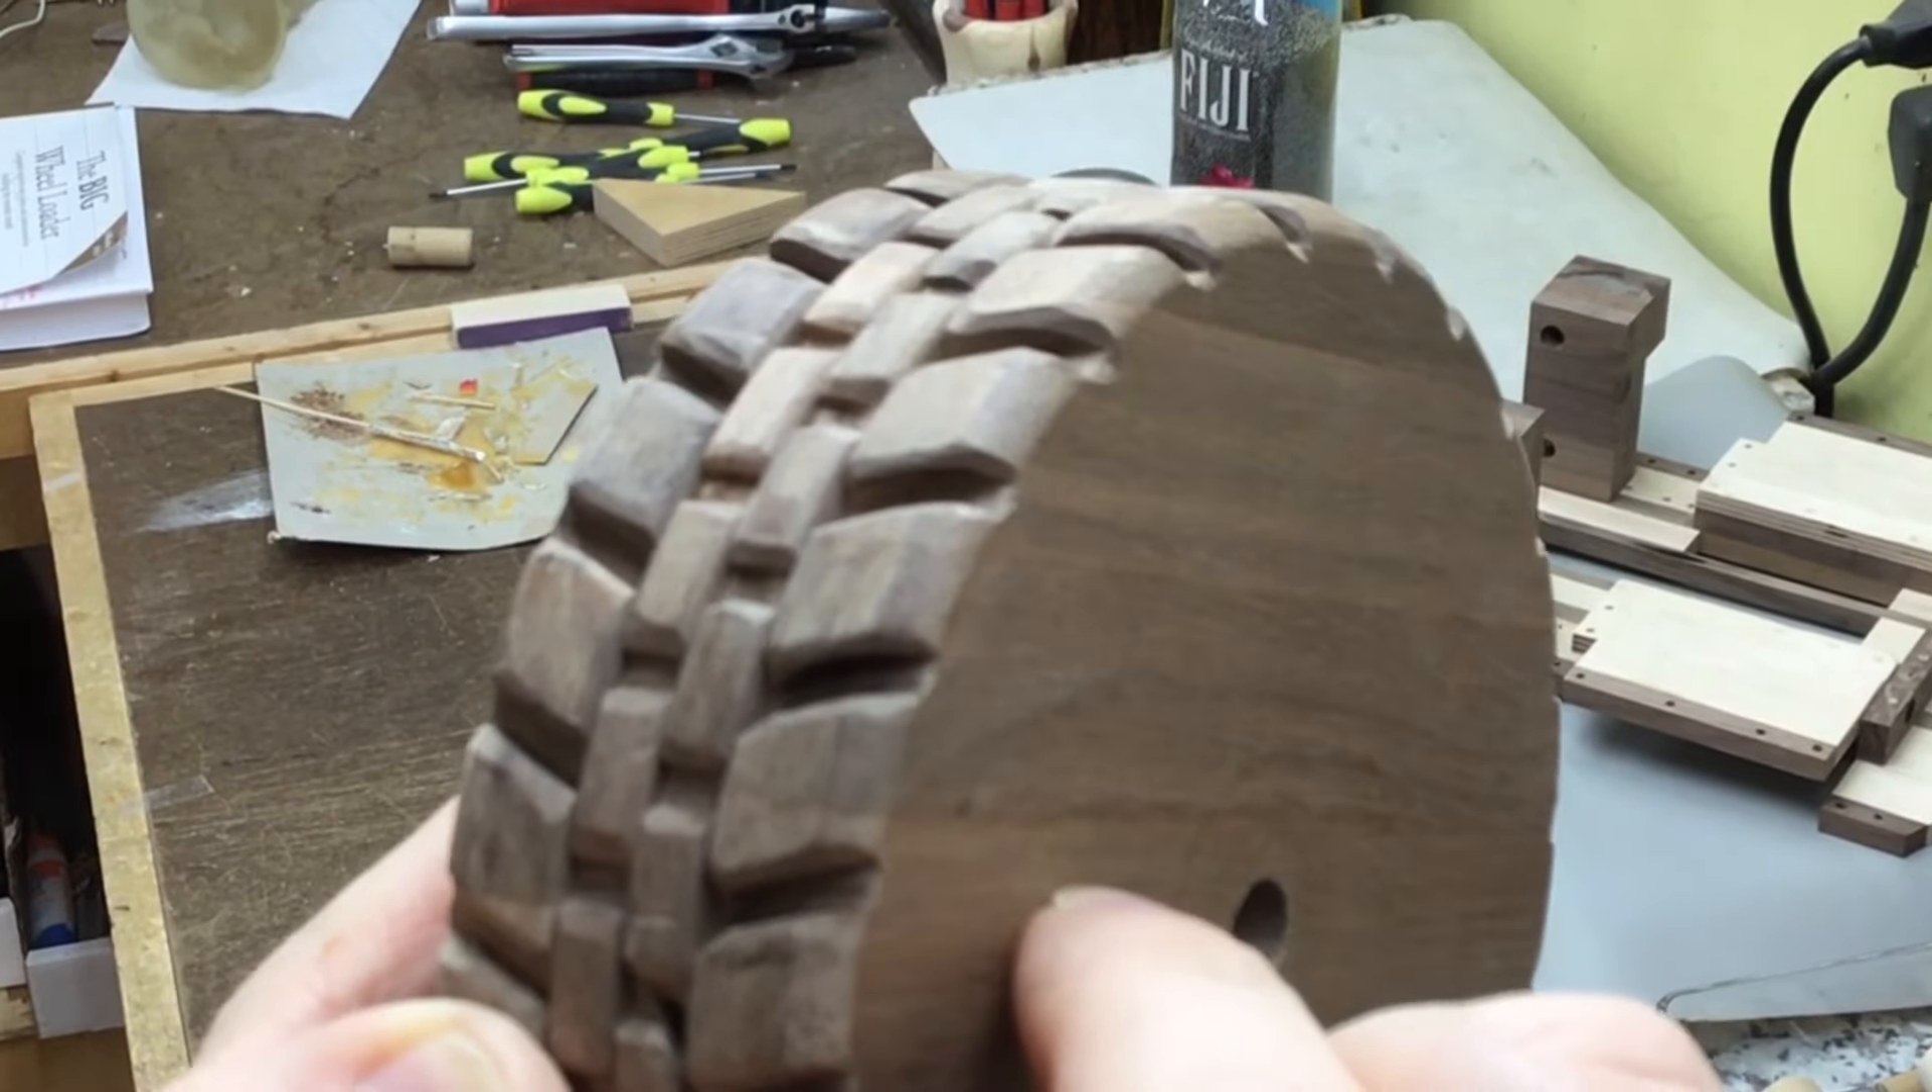And here is what it looks like once I have the wheel discs all sanded and glued together.